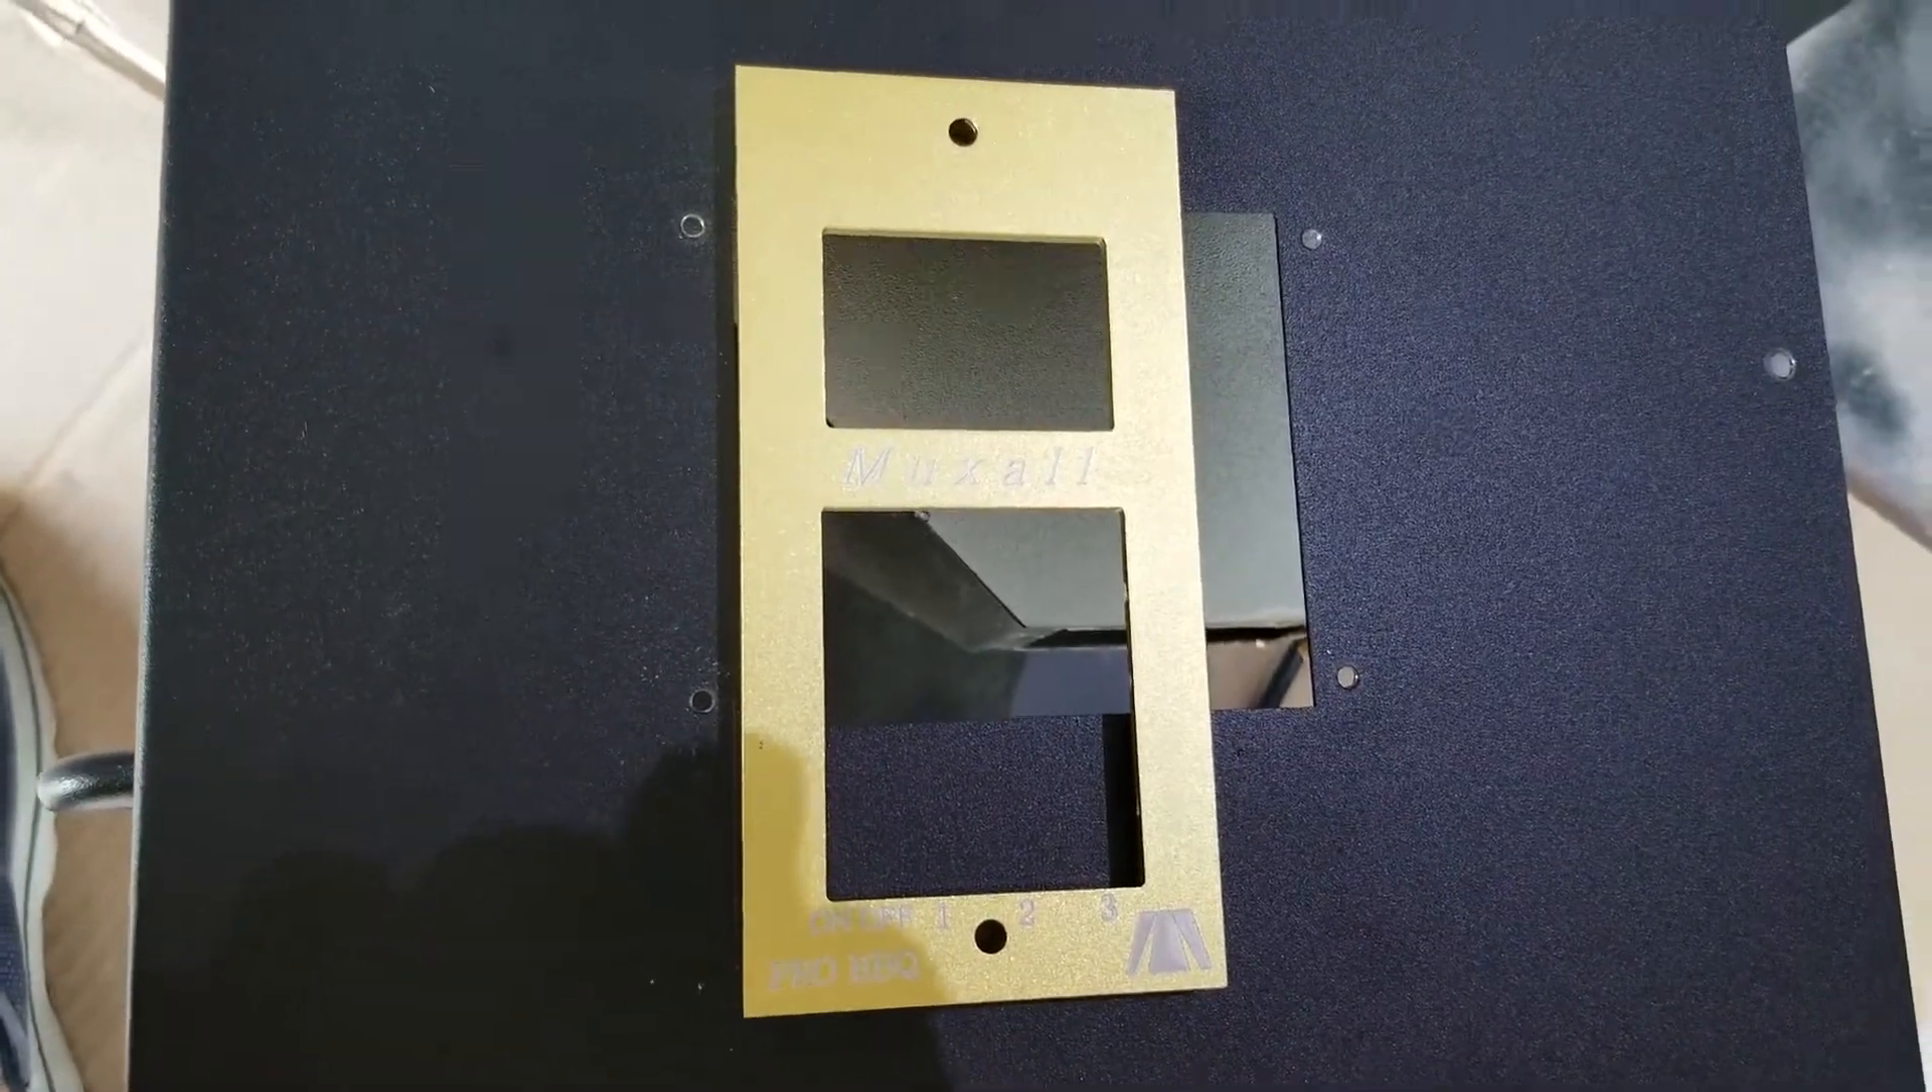So, I went ahead and just laid a faceplate on there.